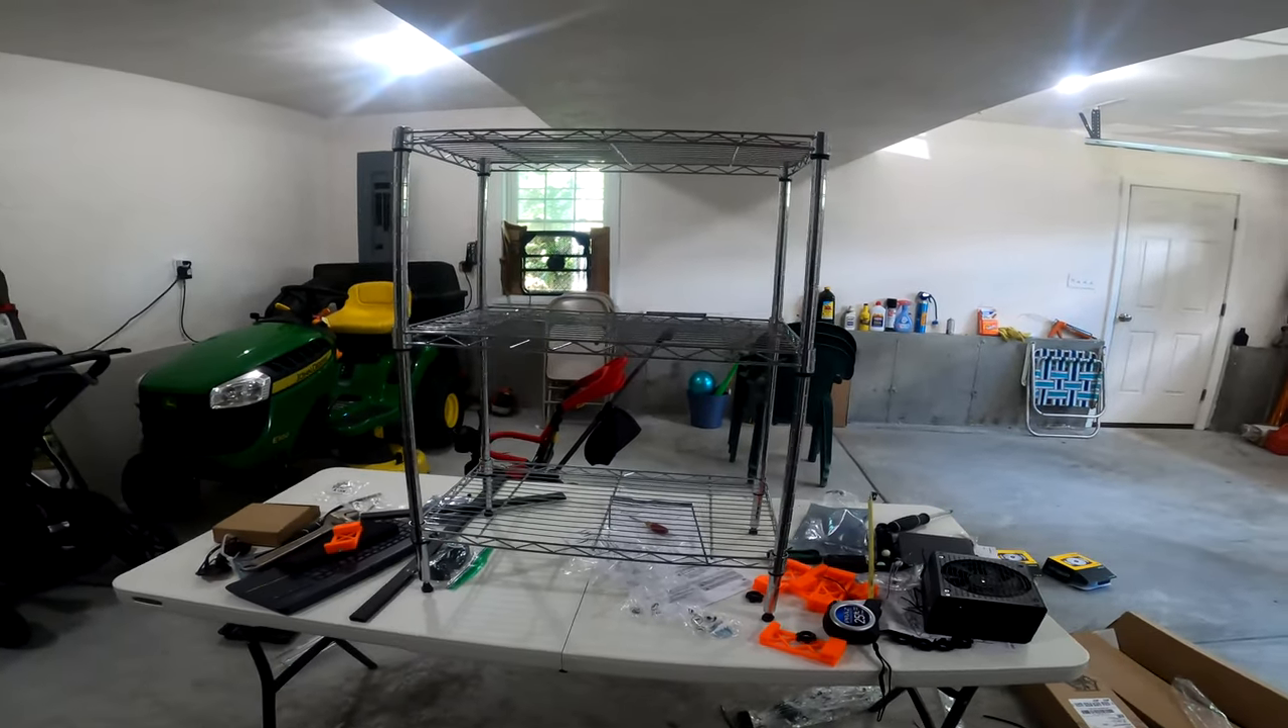All right guys so we got the wire rack shelf assembled now and it was a little bit of pain in the butt.